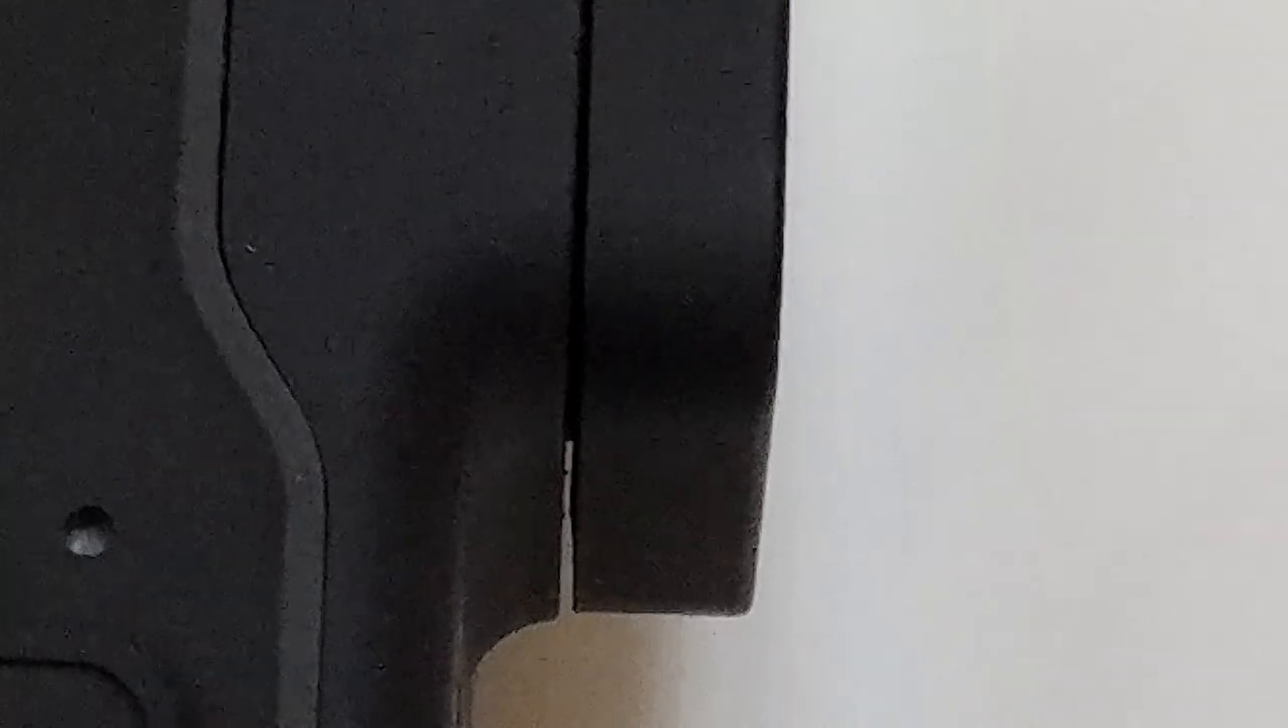I mean, when we look from this side, I hope you can see that now, there's a gap. Now, there's a little bit of light.